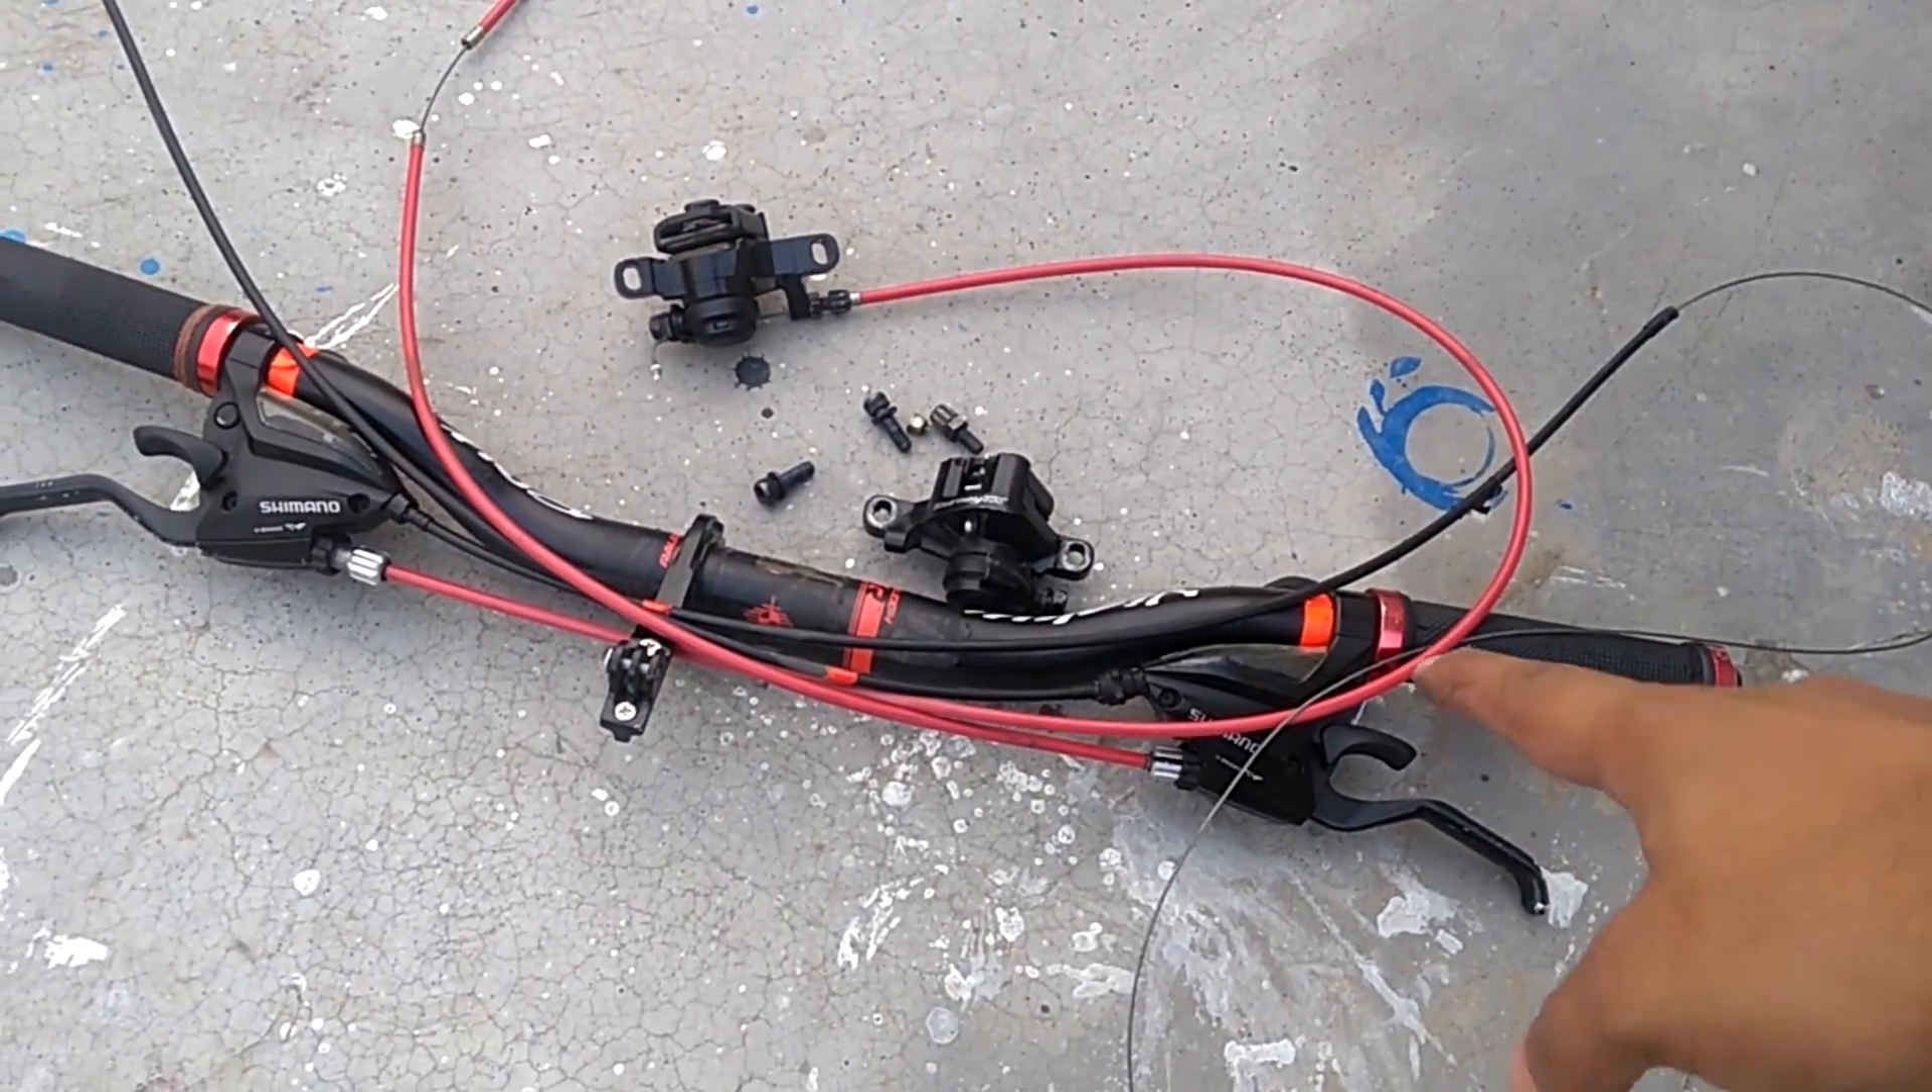So guys as you can see i have removed the entire set the whole handlebar brake and shifter combo set and the grips all are removed from the bike.